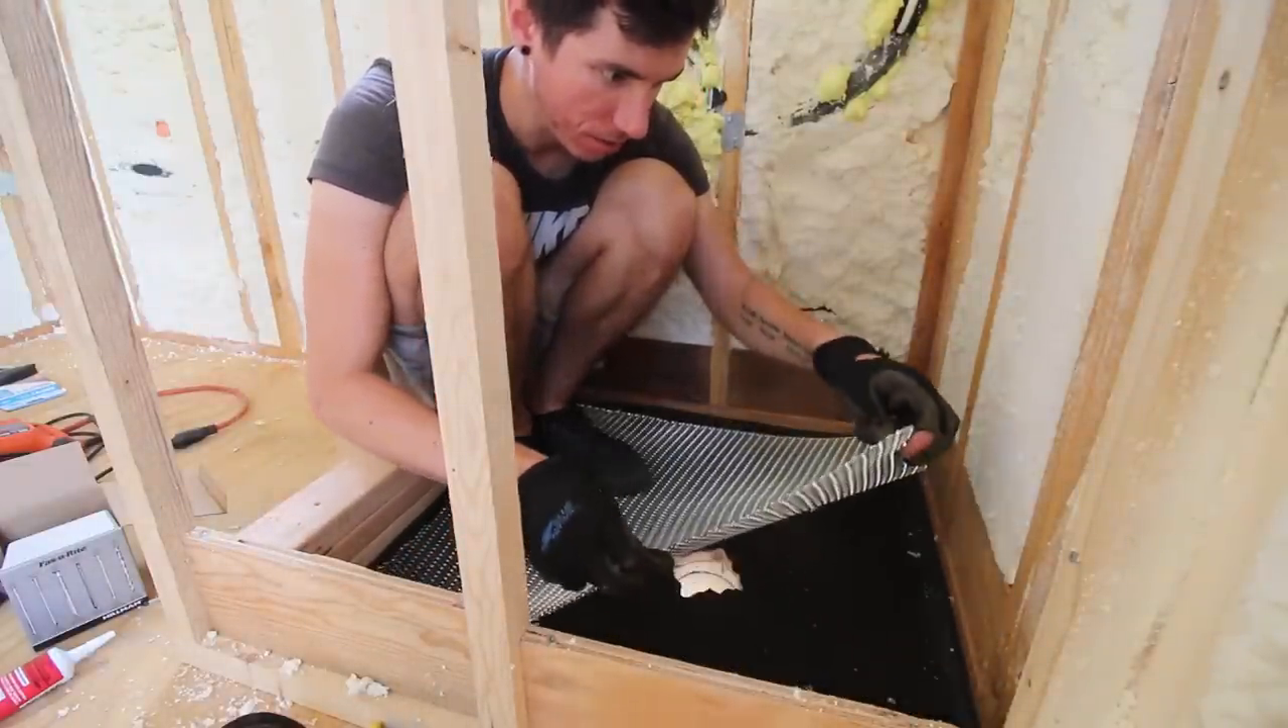All right, so we've got the tar paper down and then I cut a piece of this steel mesh here.